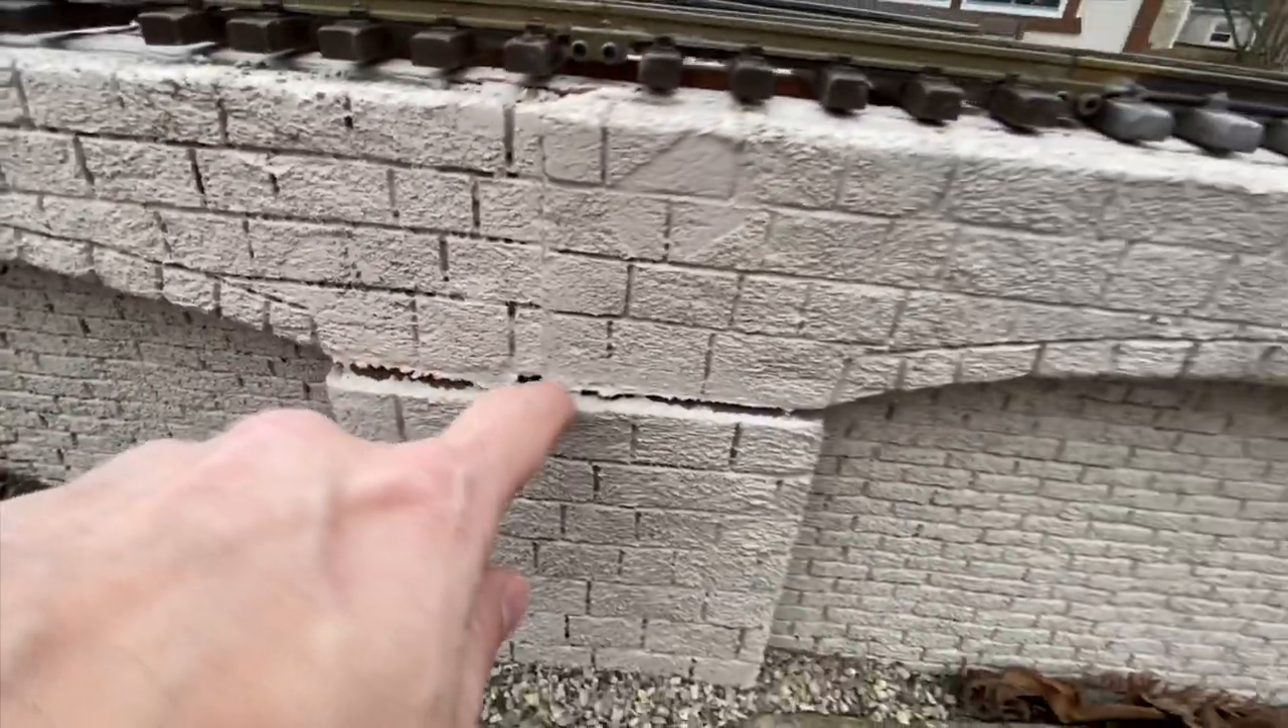And I had that filled in with silicone, but you can see that there's a gap that has formed.